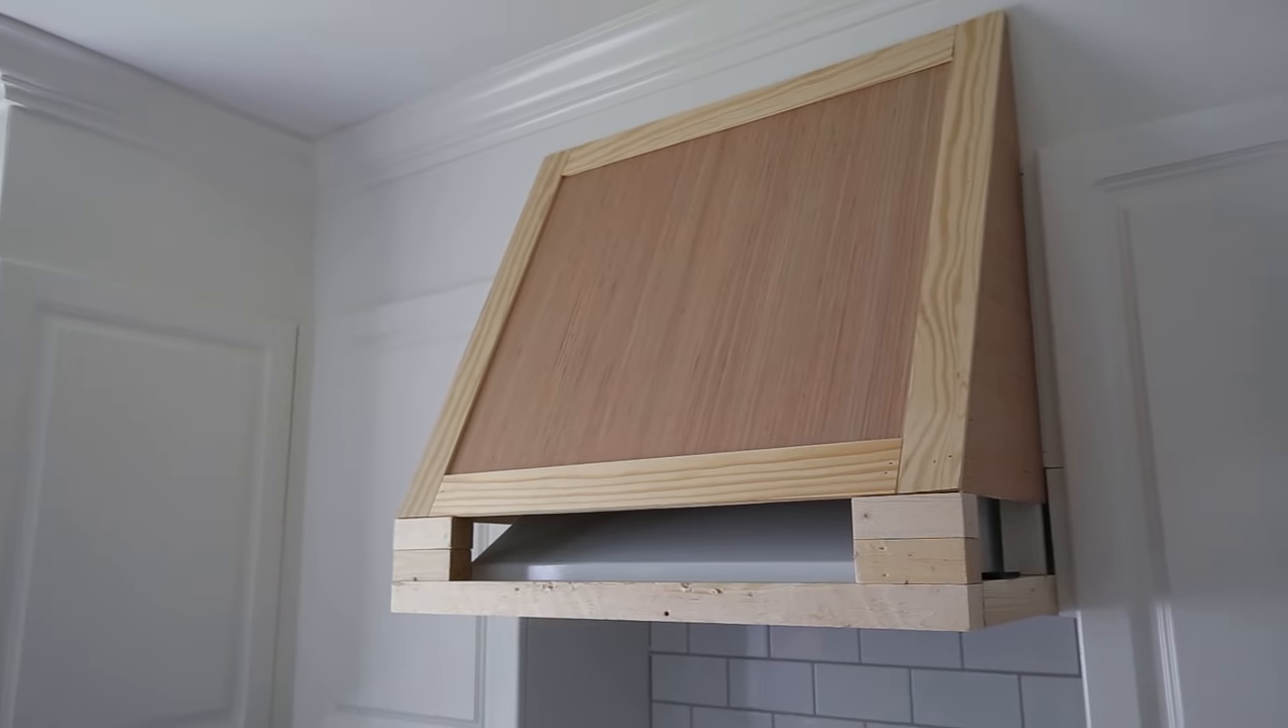The front of the range hood cover was trimmed out with lattice trim. Not only does it look great but it also hides the plywood edges as well.